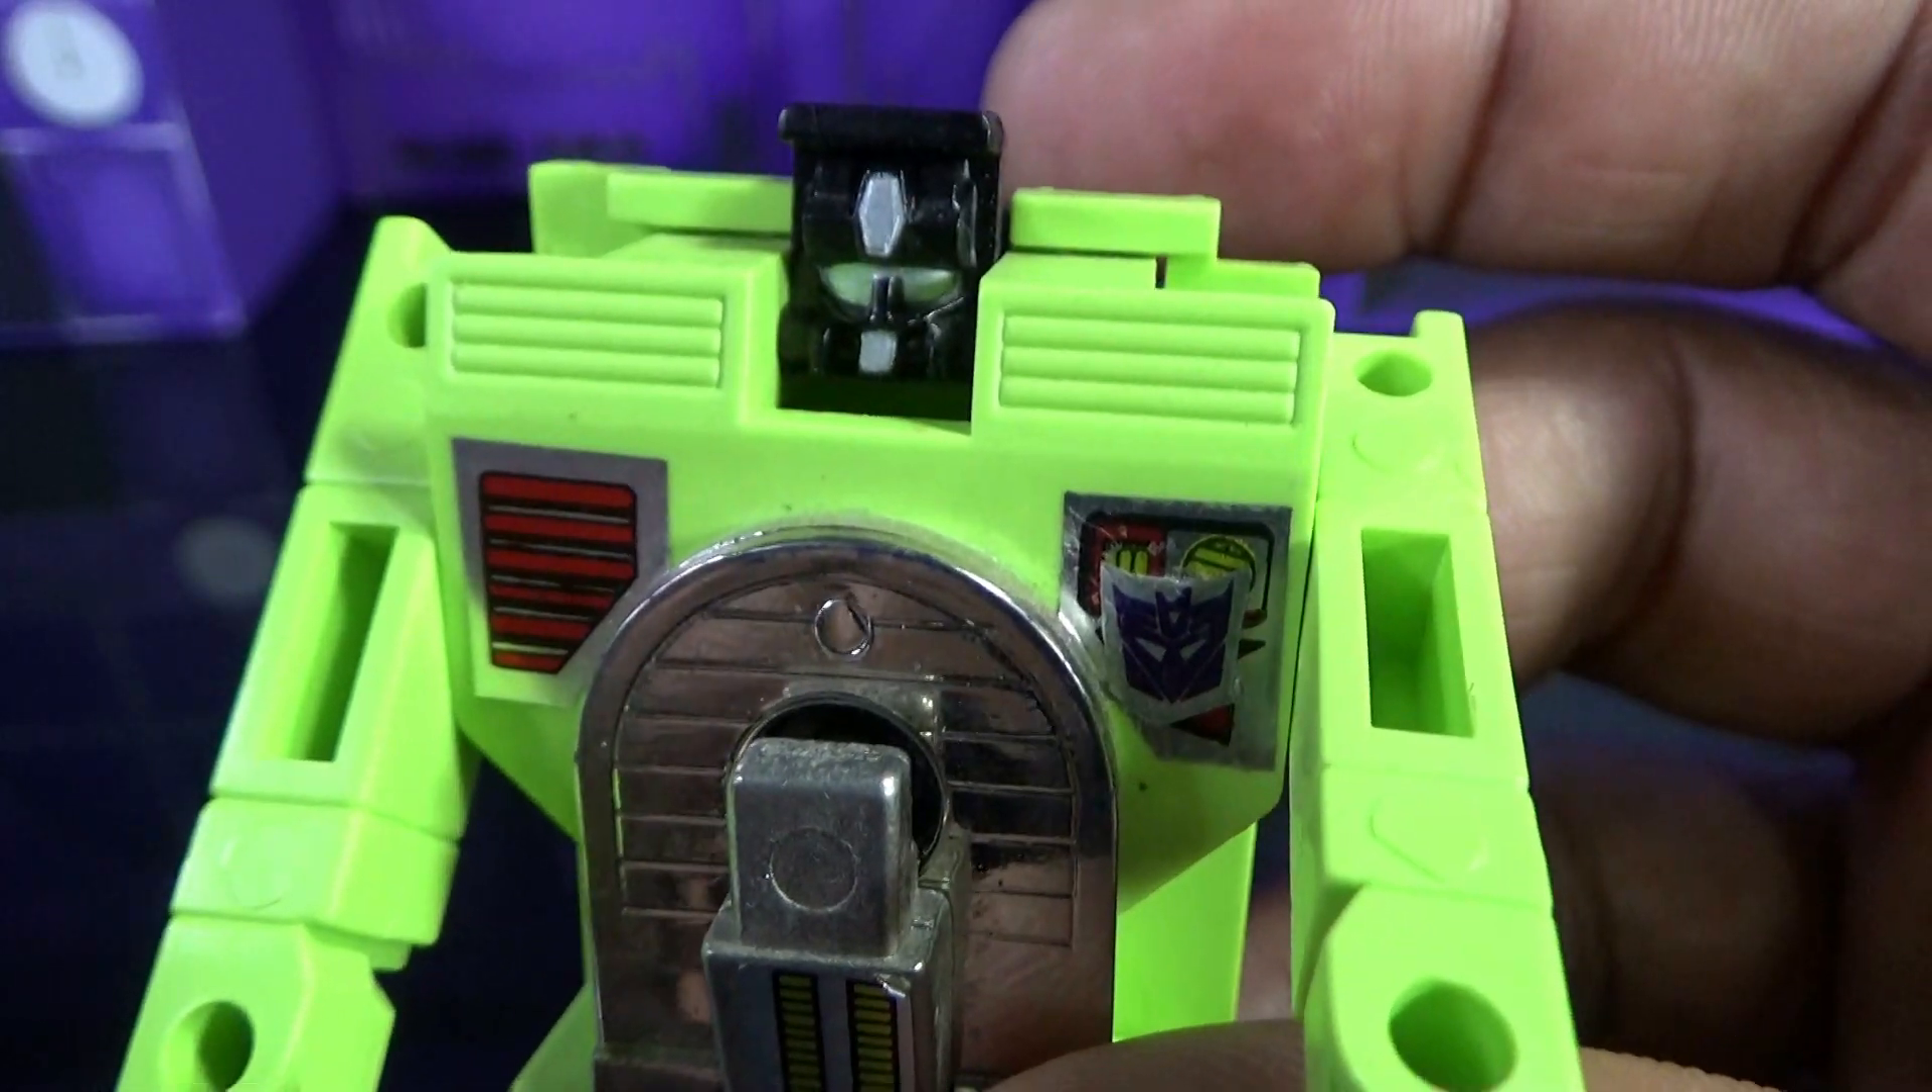His head really doesn't clear his shoulder blocks that well.